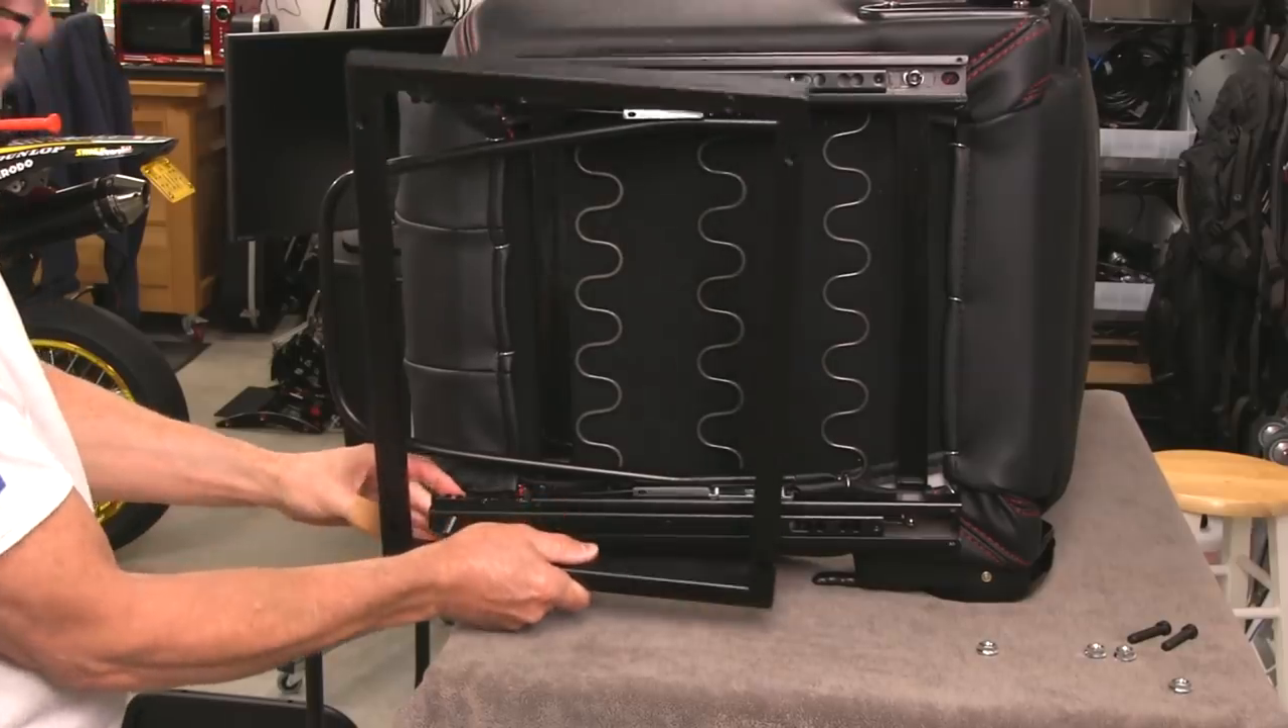Now it's just a matter of getting our bracket up here and getting the bolts in.